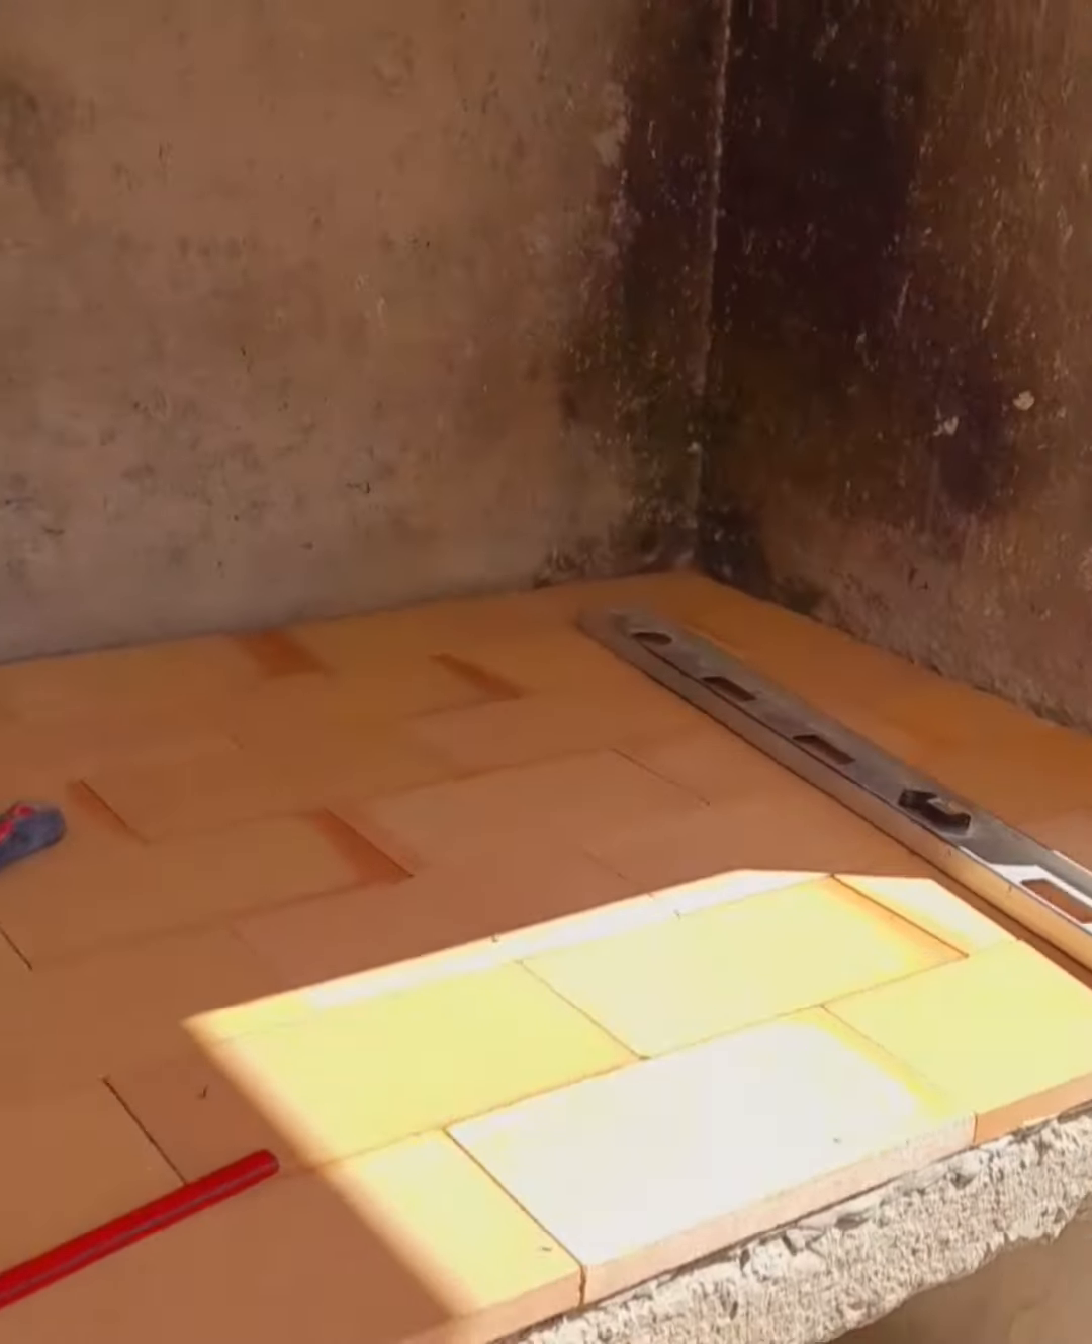Tenemos ya colocados todos los que son los ladrillos refractarios de la parte del nivel del piso, digamos, del asador.